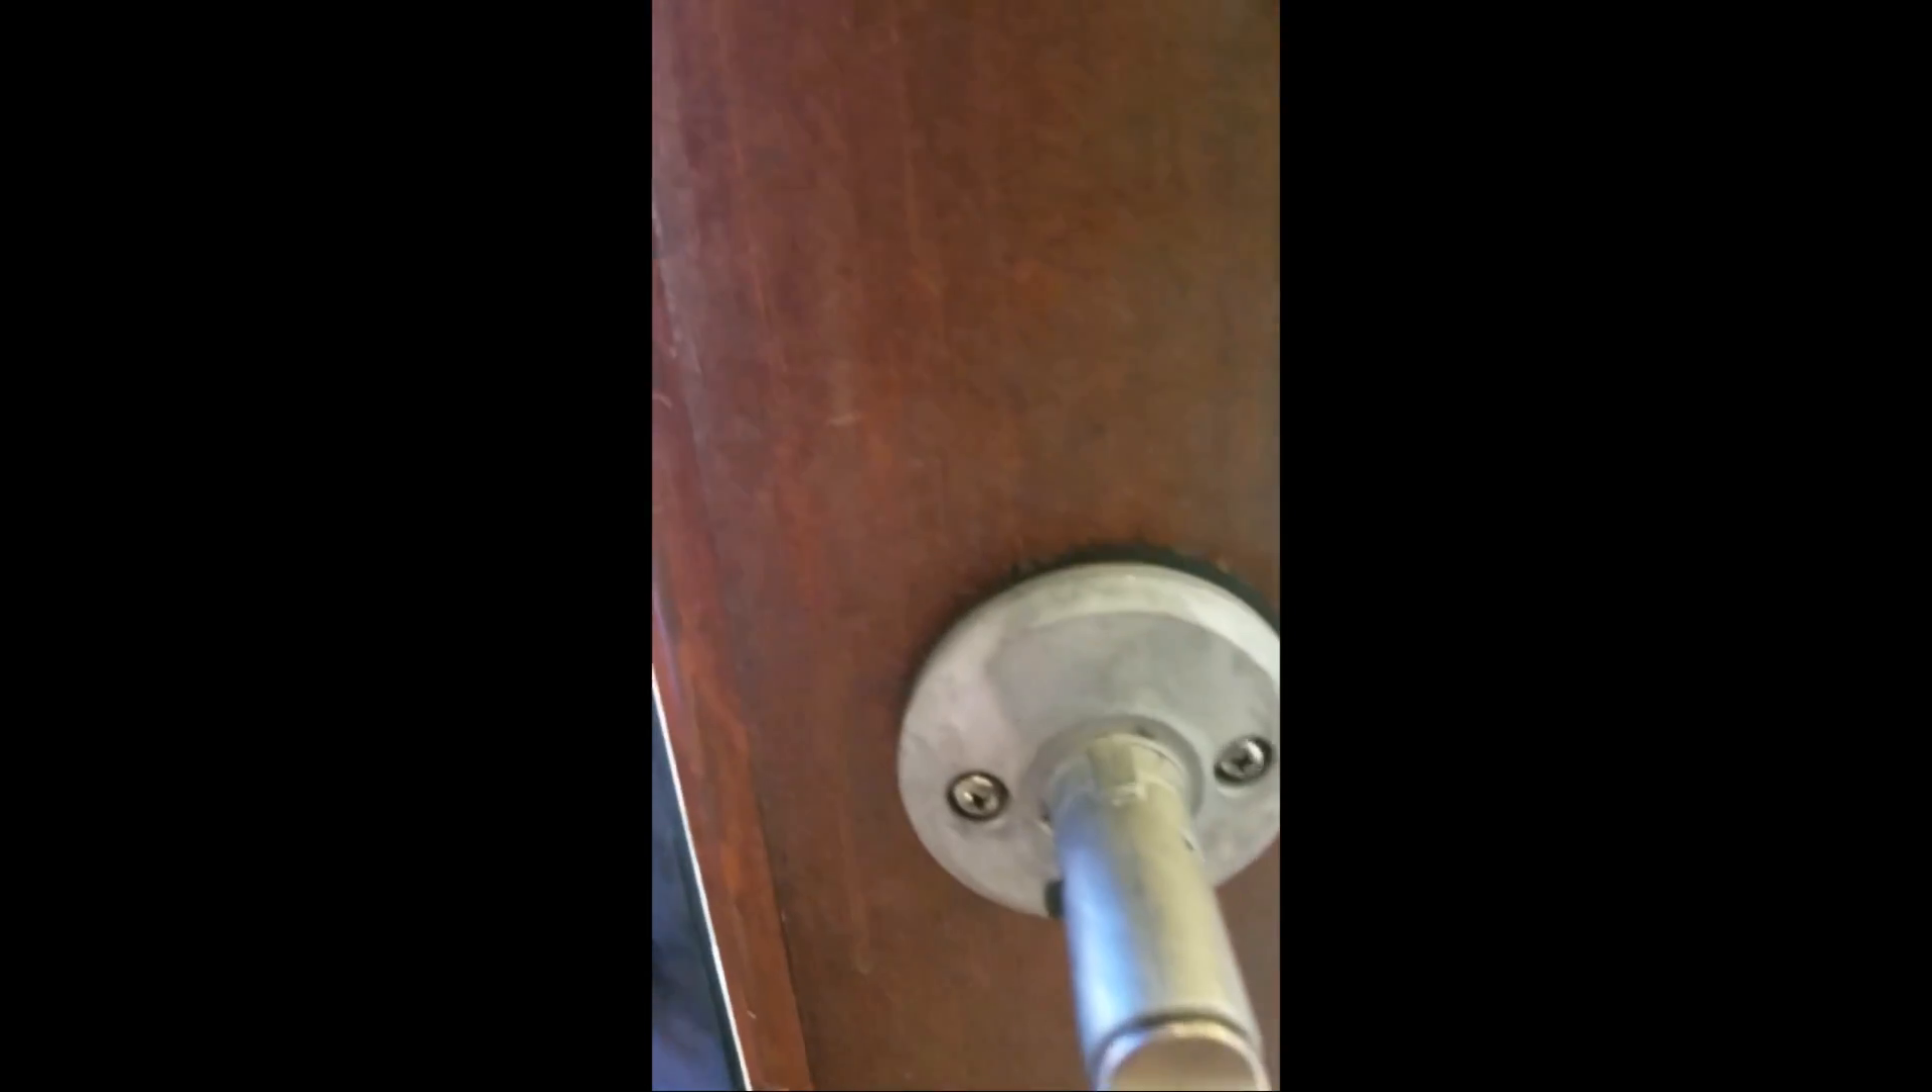Entonces ya tenemos aquí los tornillos puestos.